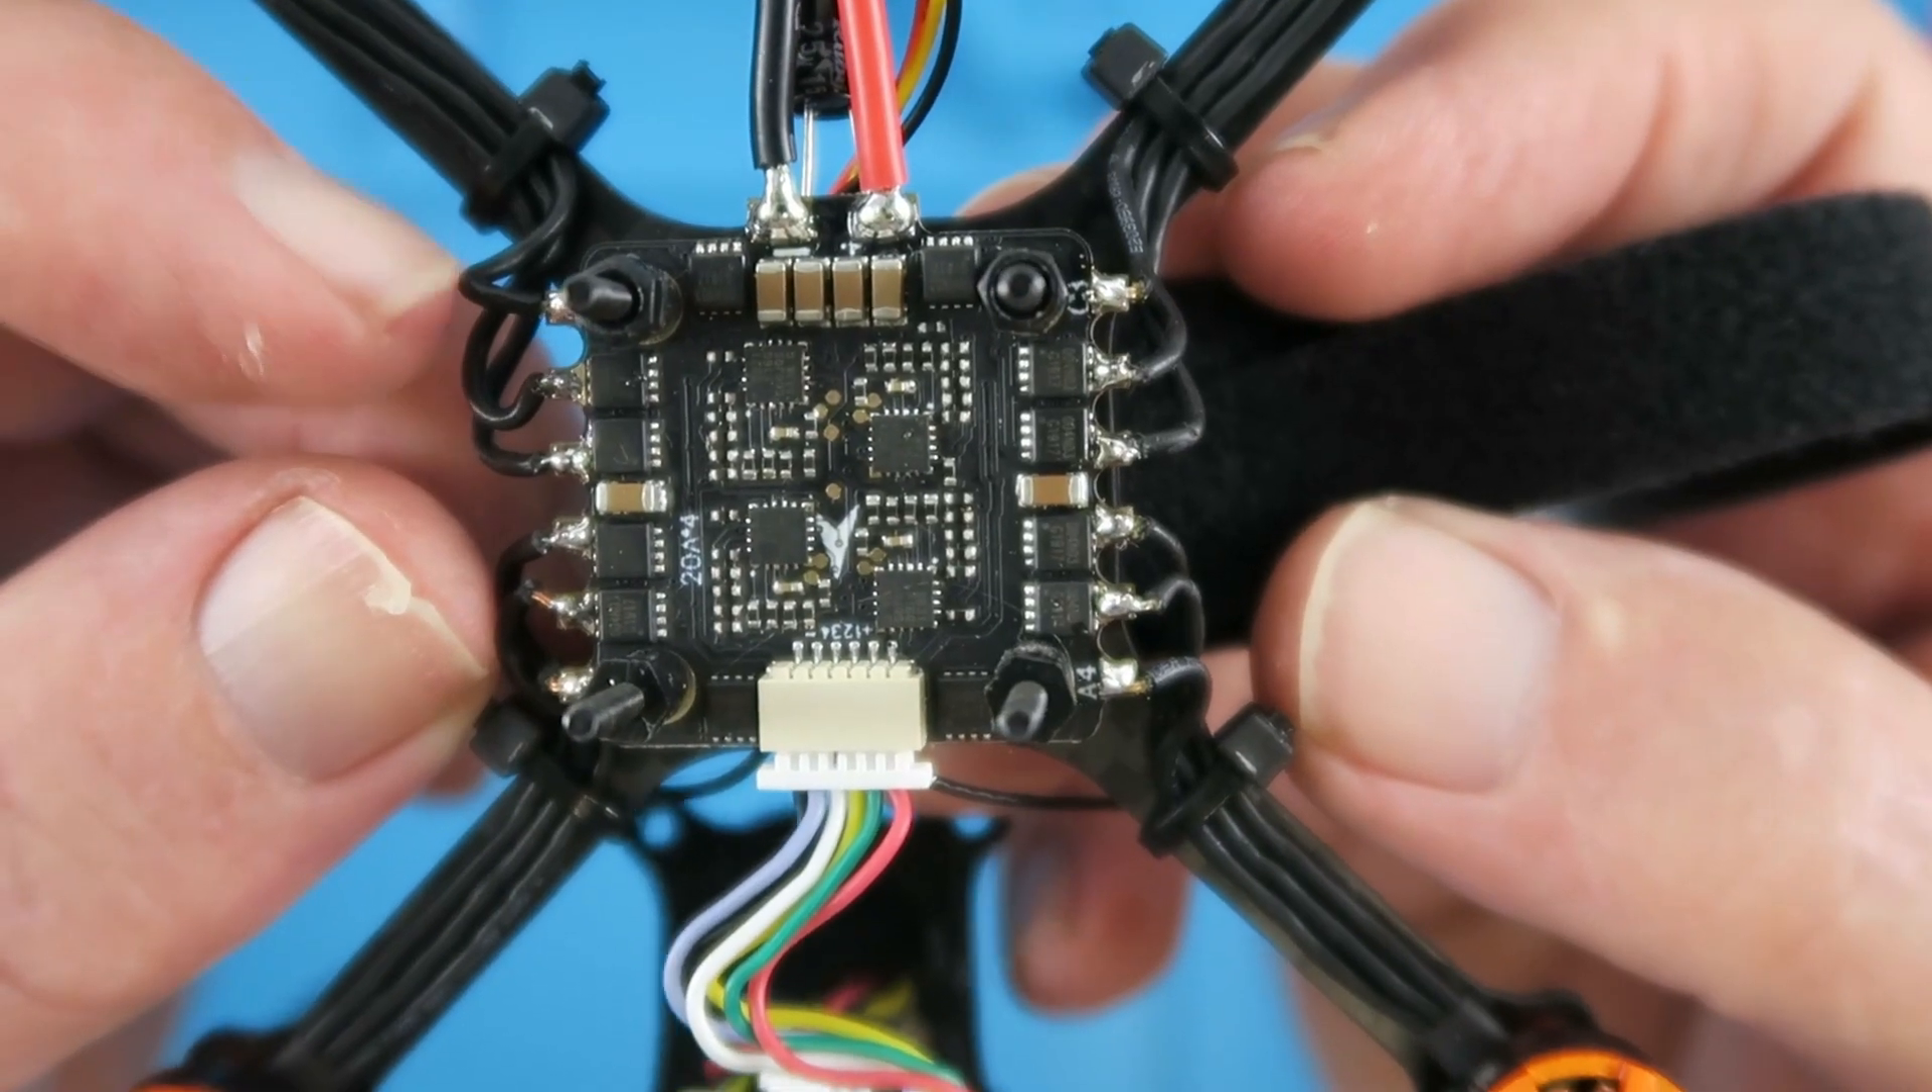I've gone ahead and fitted the ESC board and wired up the motors.